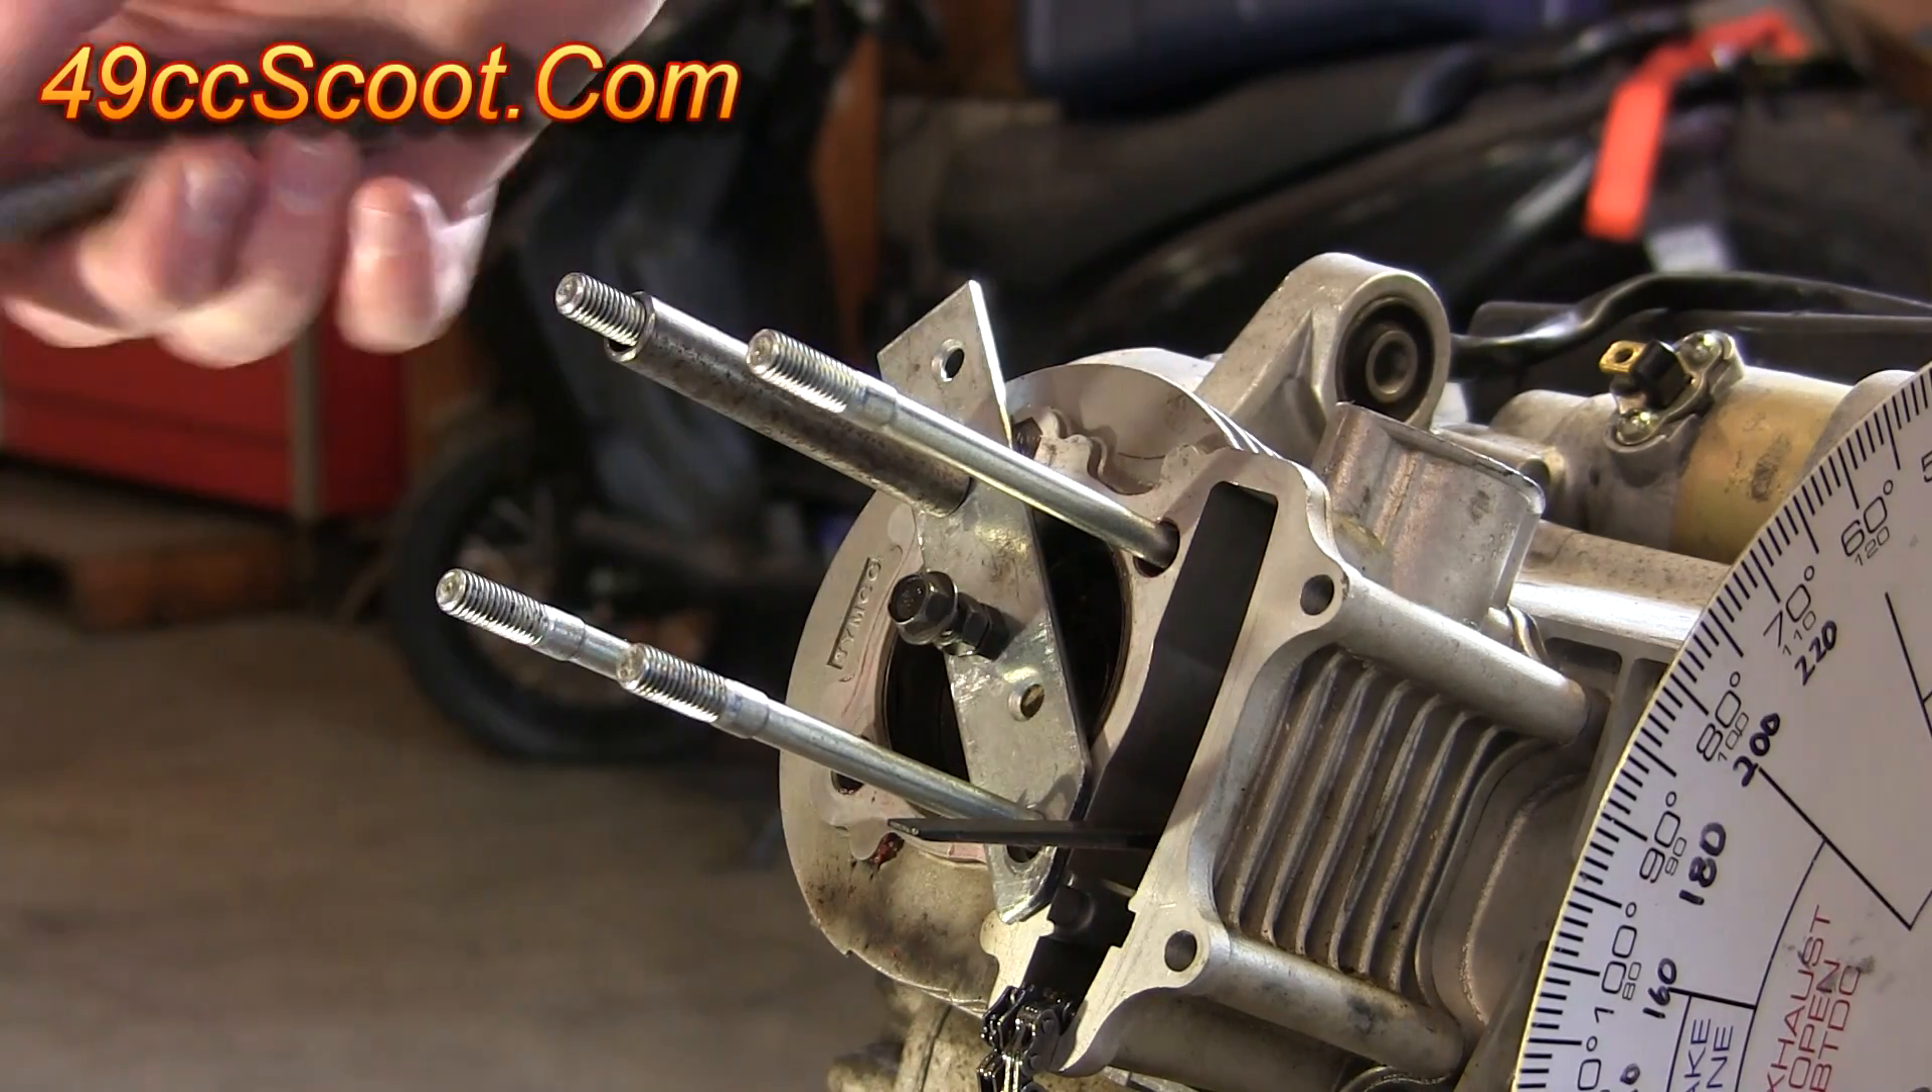The studs are too long obviously to just use nuts by themselves.